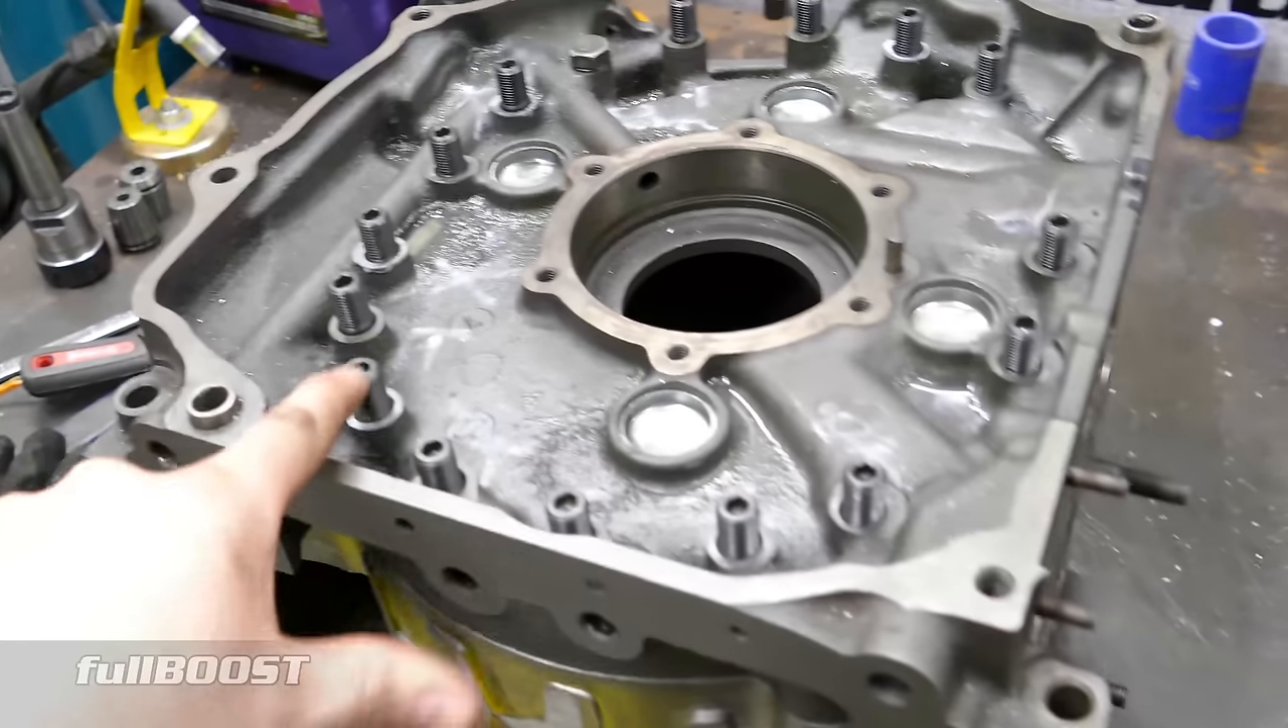So, have a look here and you can see we've got all the studs.